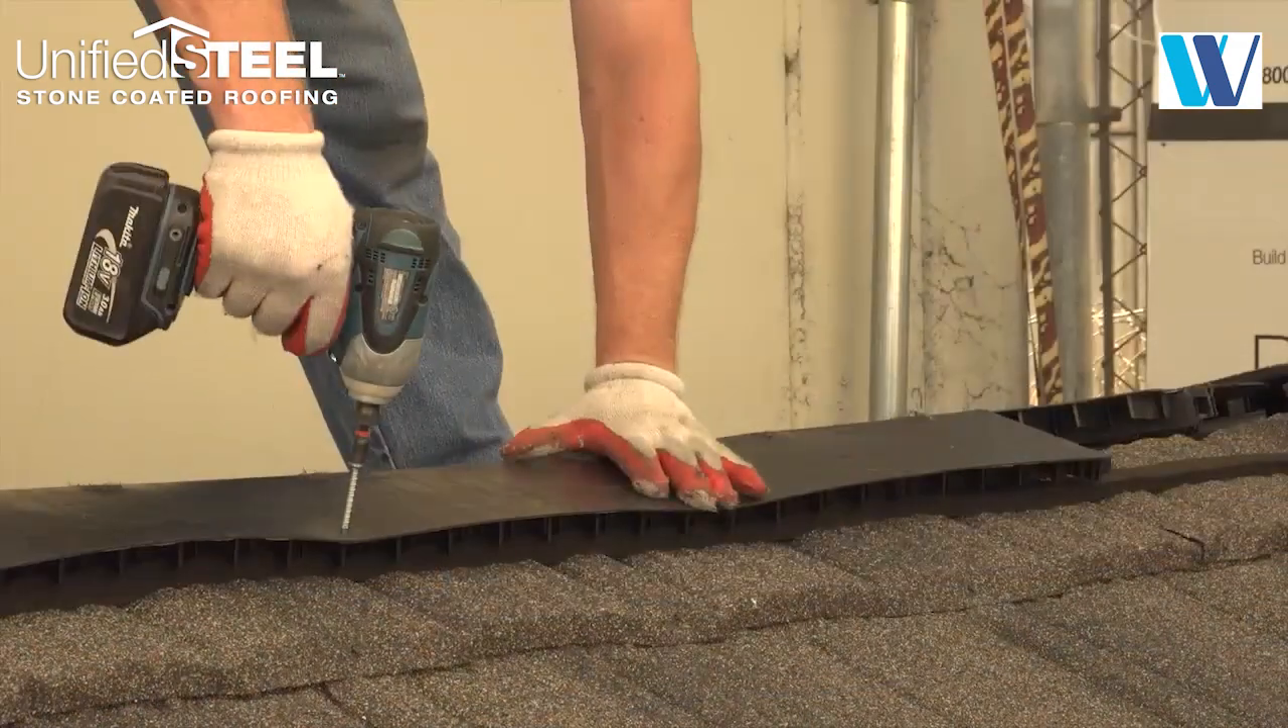Ridgemaster Plus eleven and three -quarter inch wide vent material is installed across the ridge.